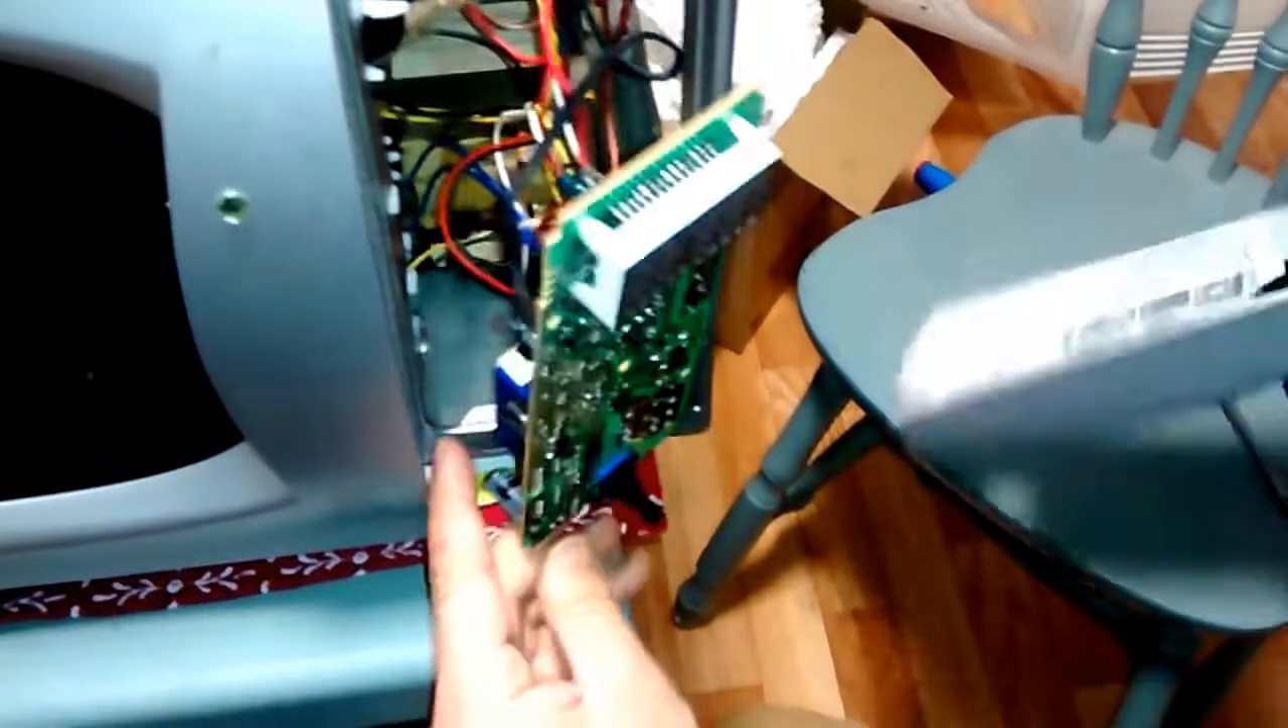So now i've taken the control board from this housing.